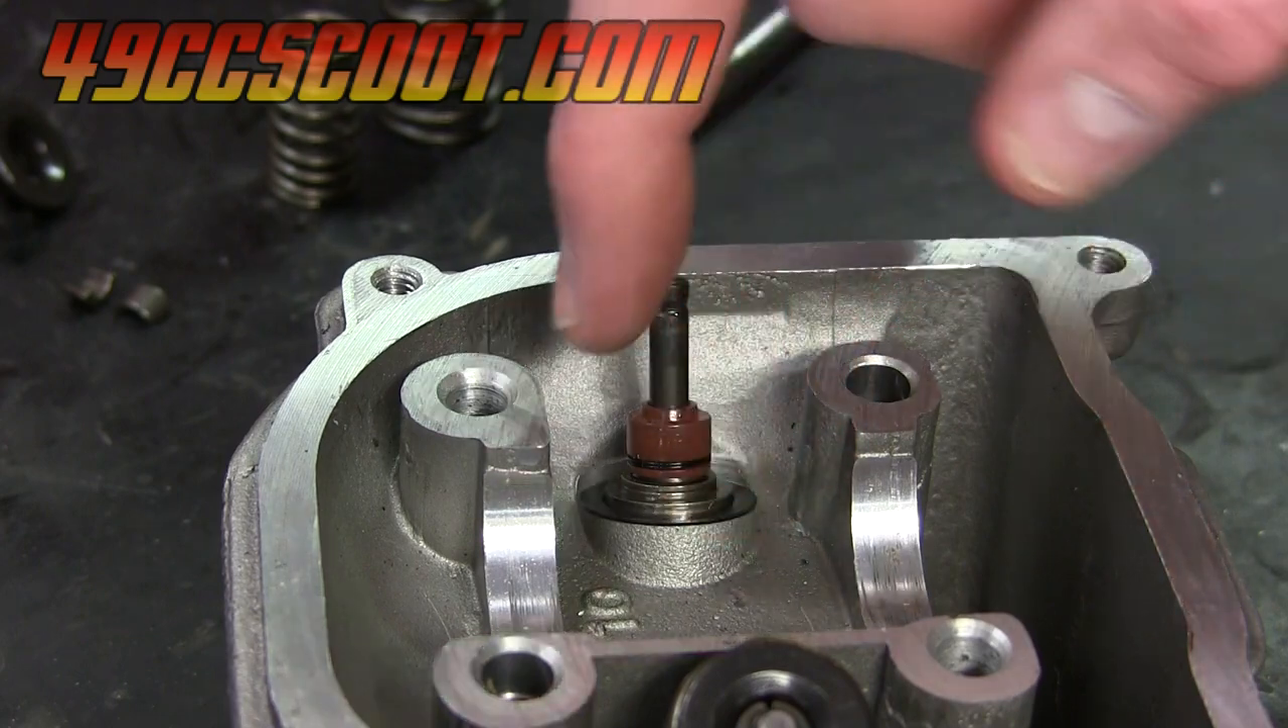Then hopefully you can see your valve is sticking through the head all the way up top.